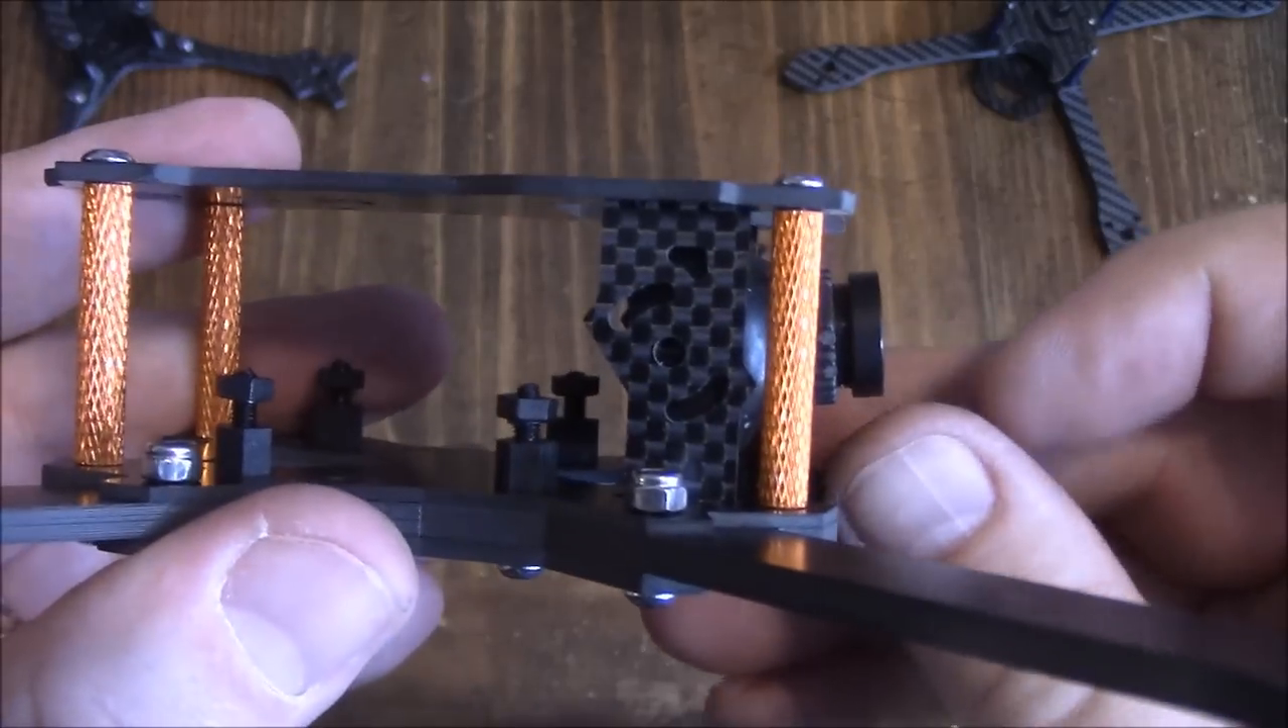And so here you can see this is running straight and it does stick out past the frame a little bit.